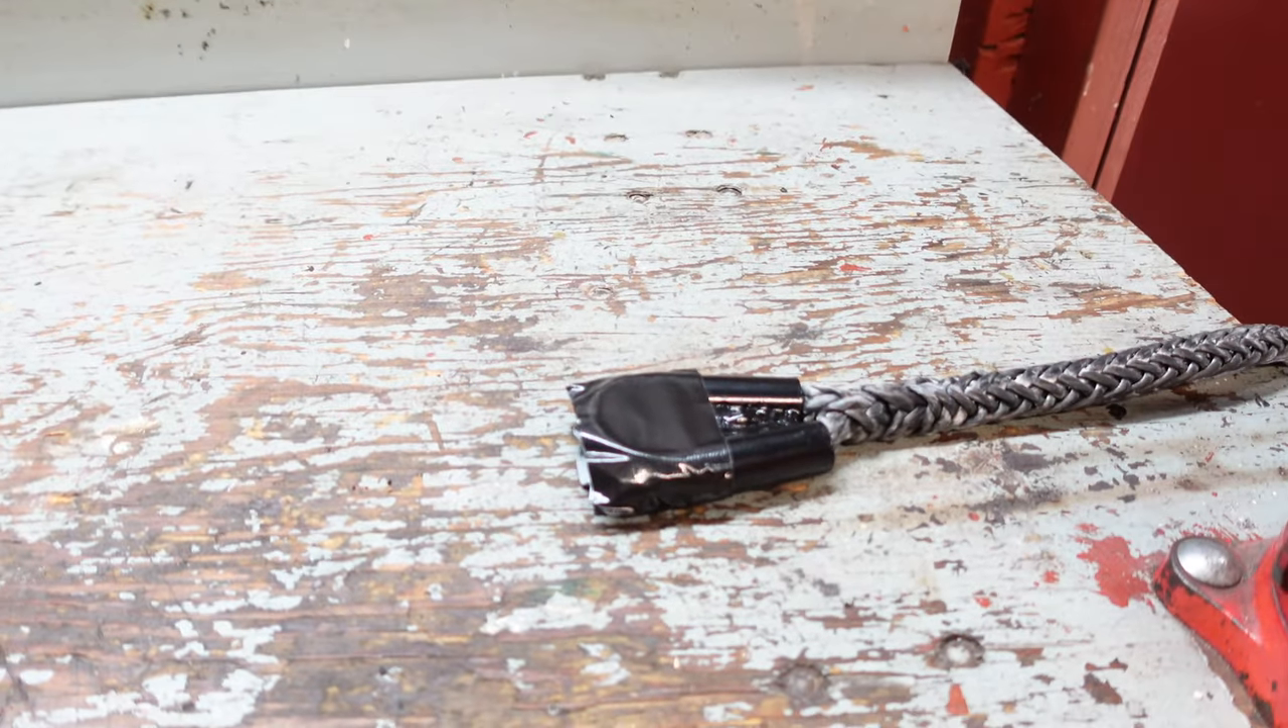We have a few wraps of duct tape around our thimble.